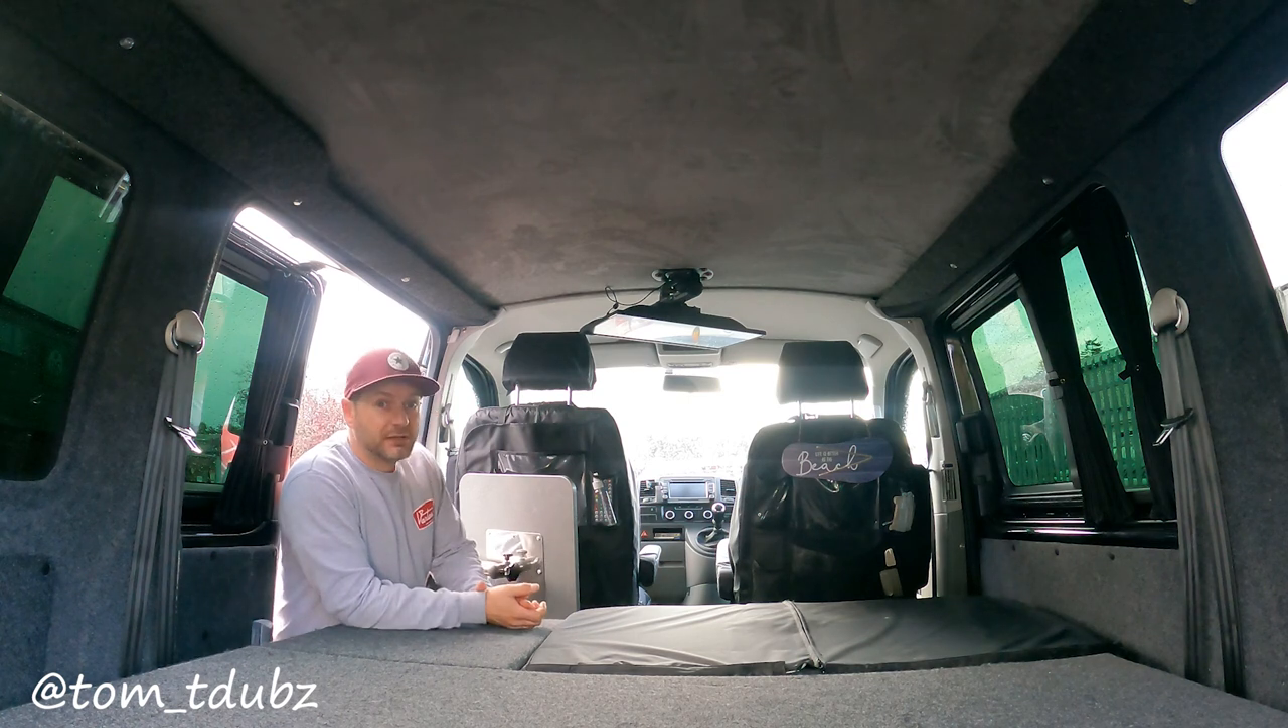So the halo roof is in and it's done it's all carpet lined and it's all finished off really nicely.